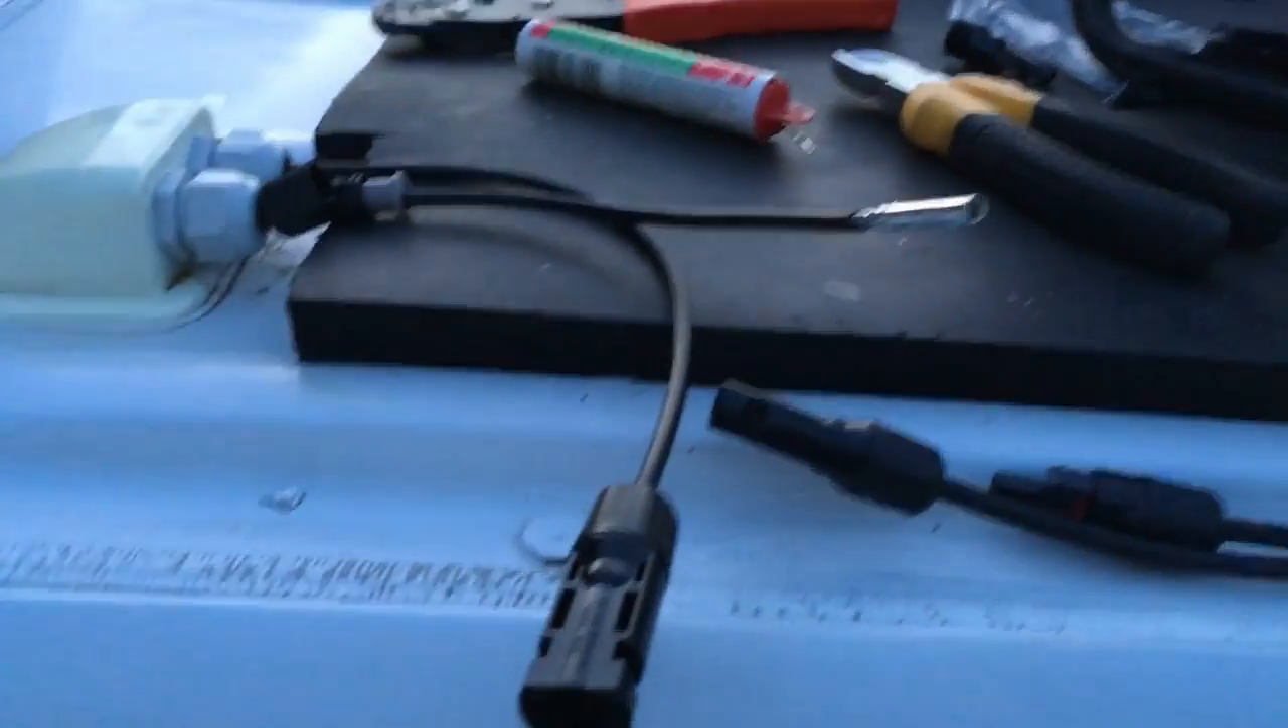Just got these last couple of connections to make on the cables that go down into the van.